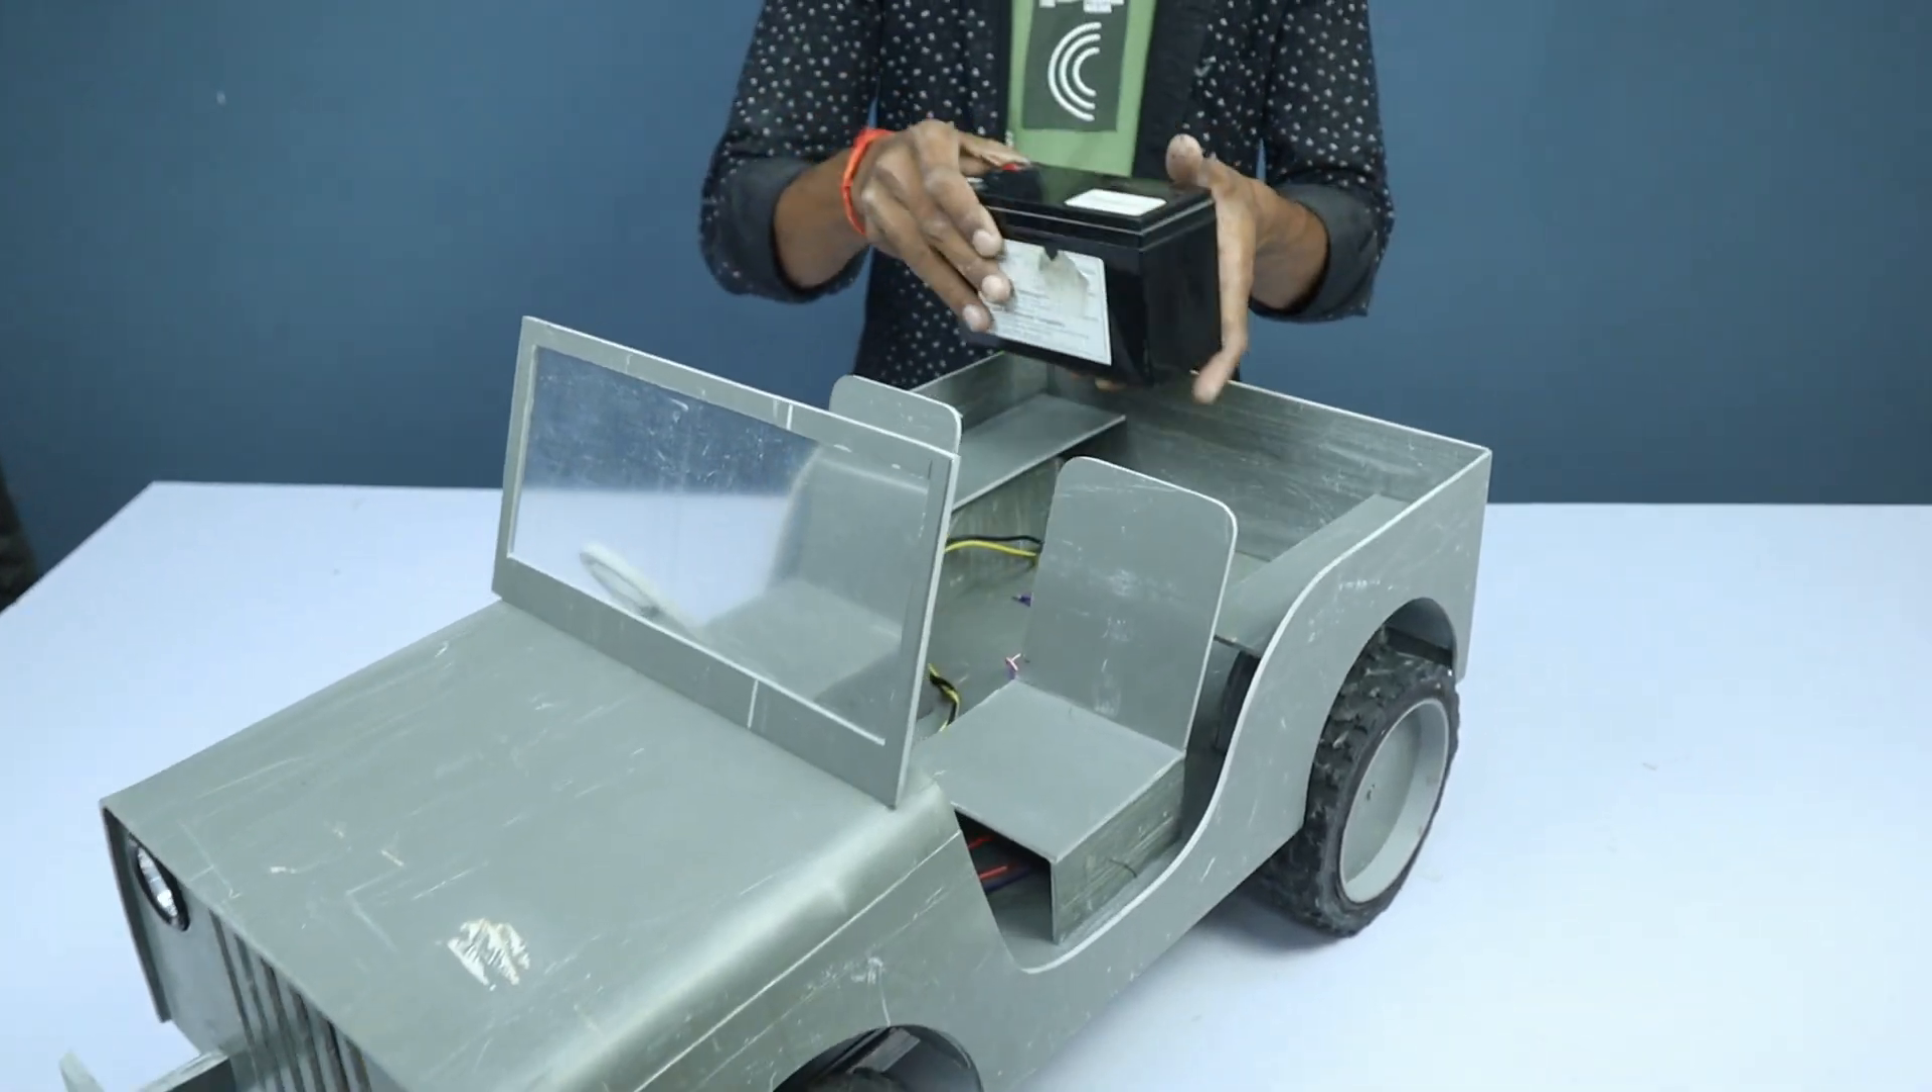अब गाइस इसमें सिर्फ बैटरी लगाना बांकी रह गया।